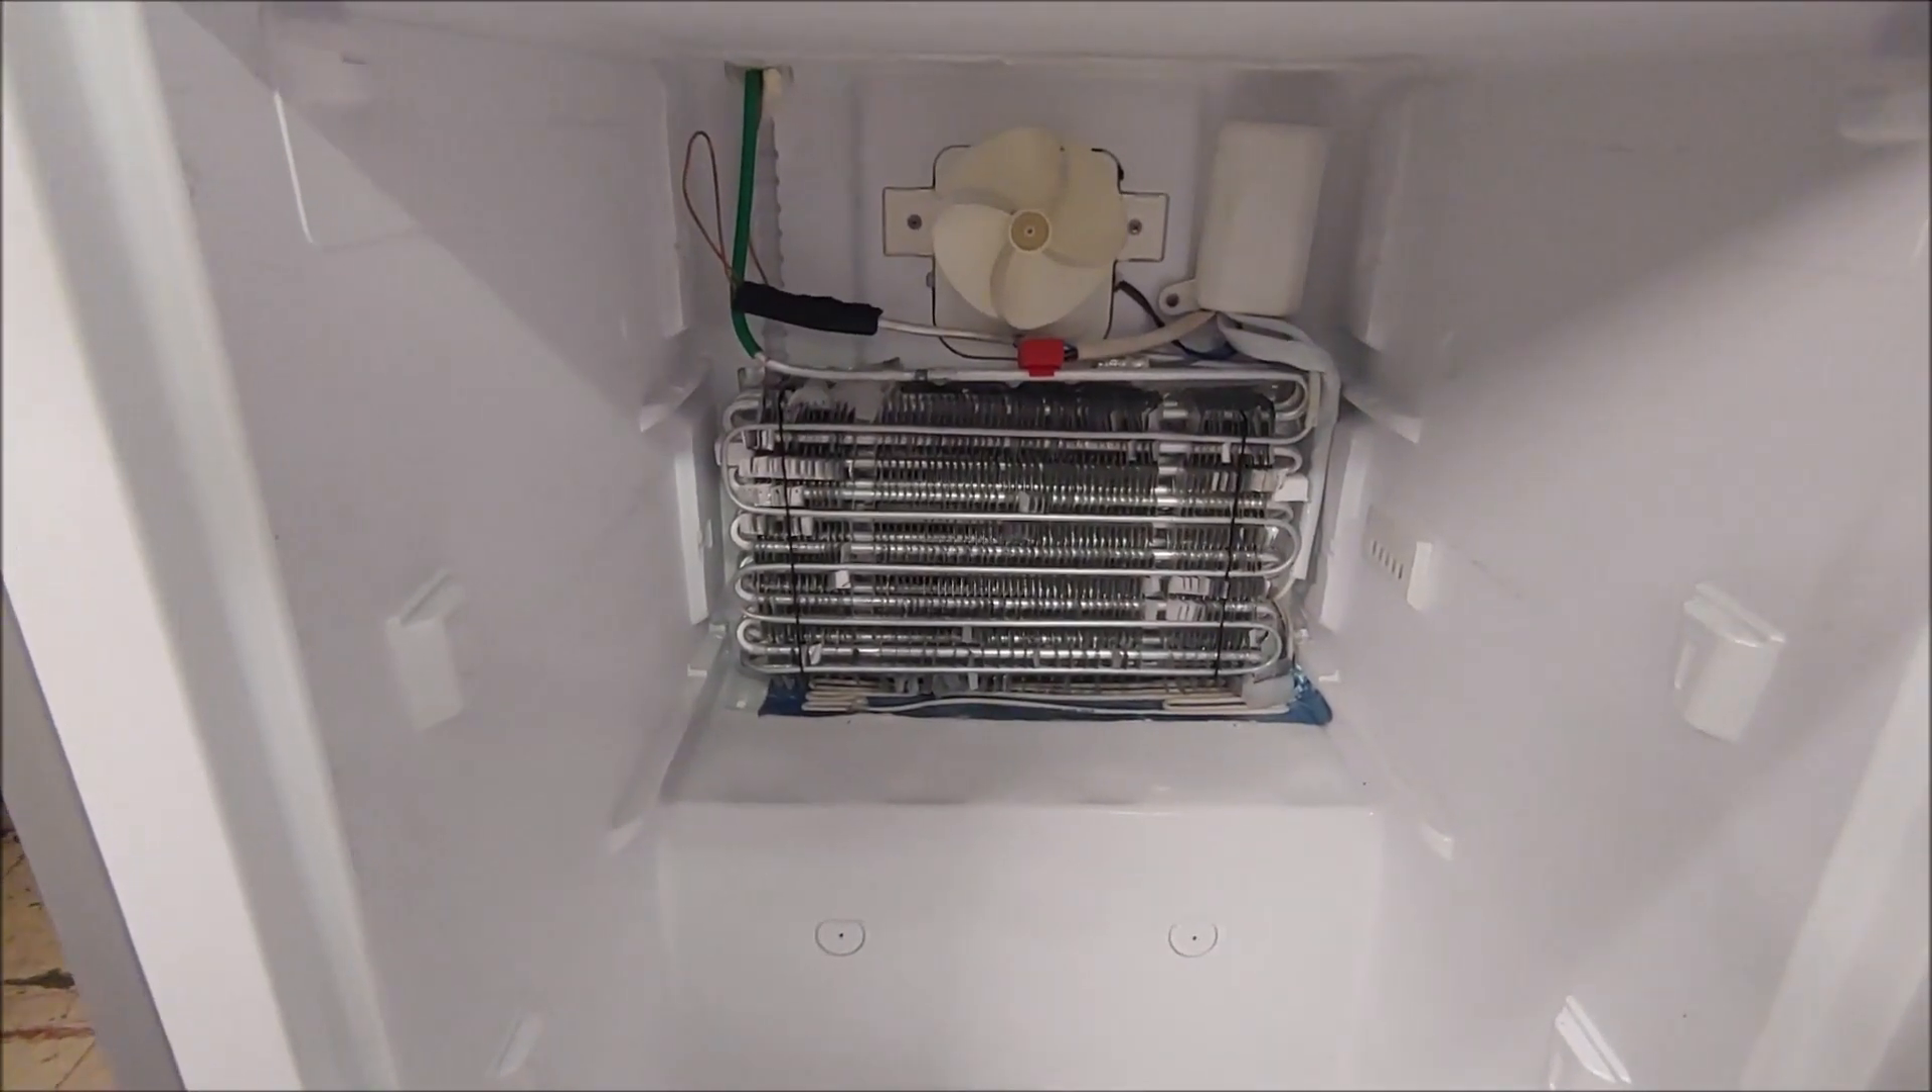I've taken all the panels off.